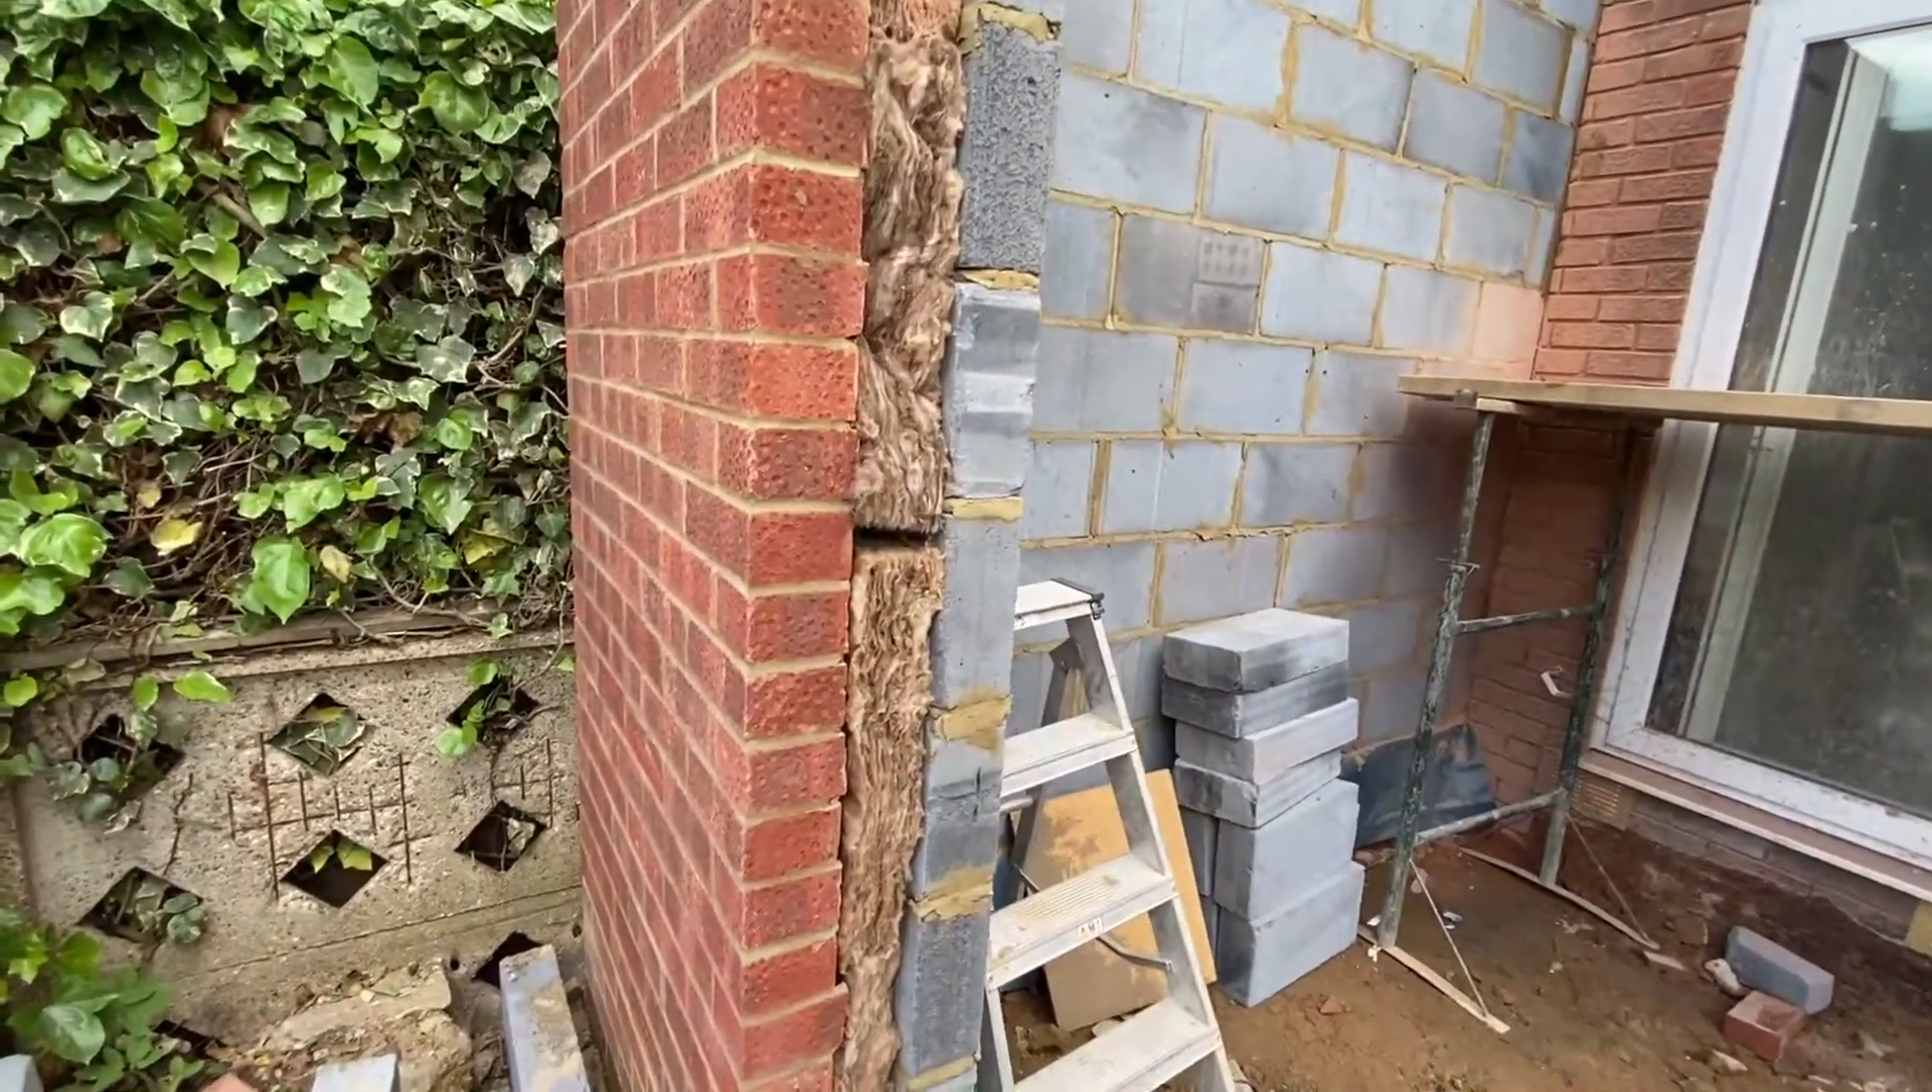We put block work on the inside and as you can see we've got insulation between the block work and the brick work.